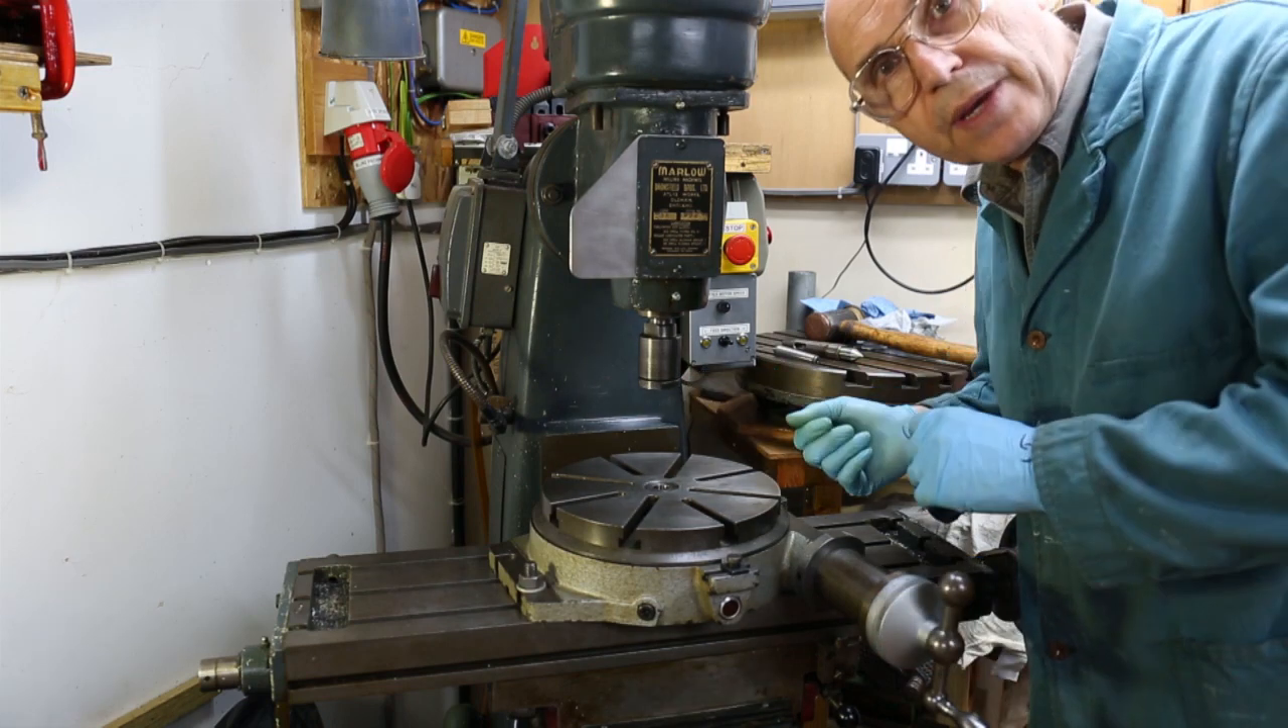Now the vise has gone and the rotary table is on the table of the milling machine.